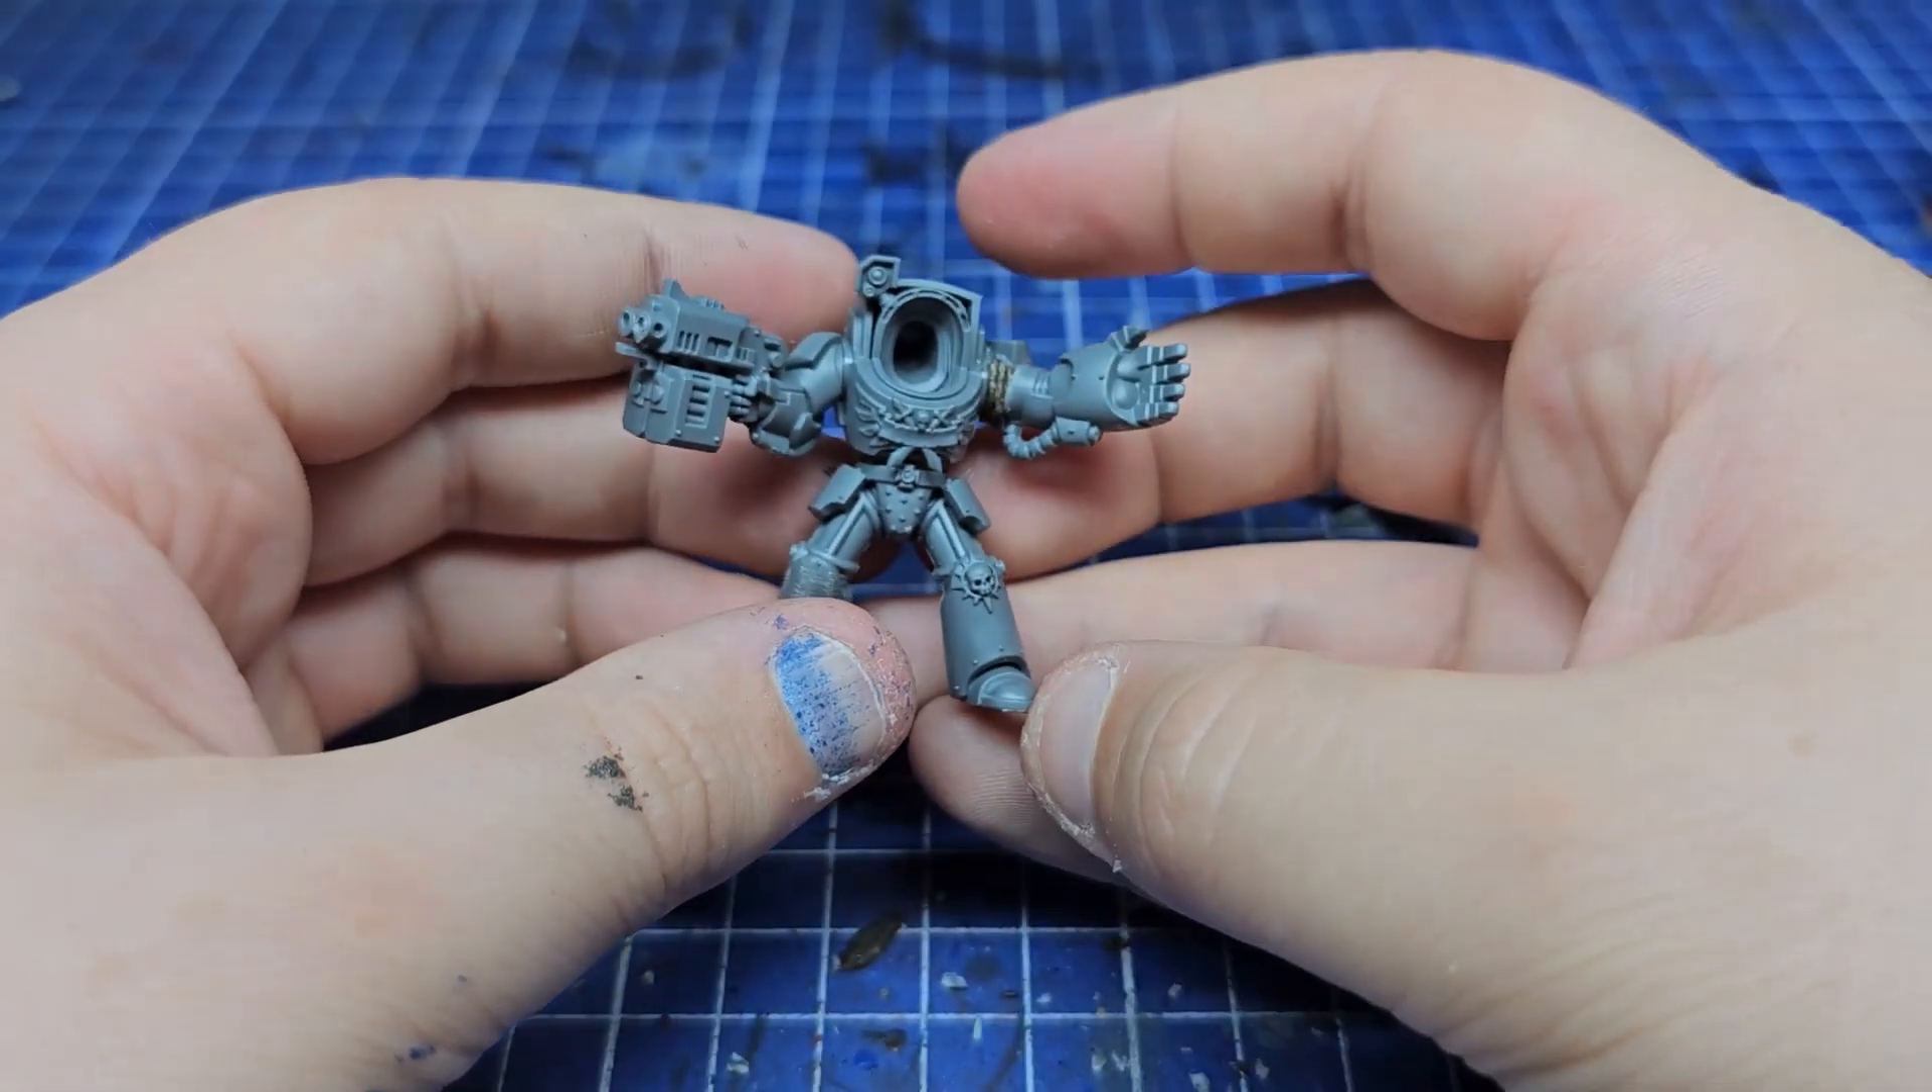I used the Tartaros terminators arm that looks like it's roughly pointing a bolter off to the side and attached it.